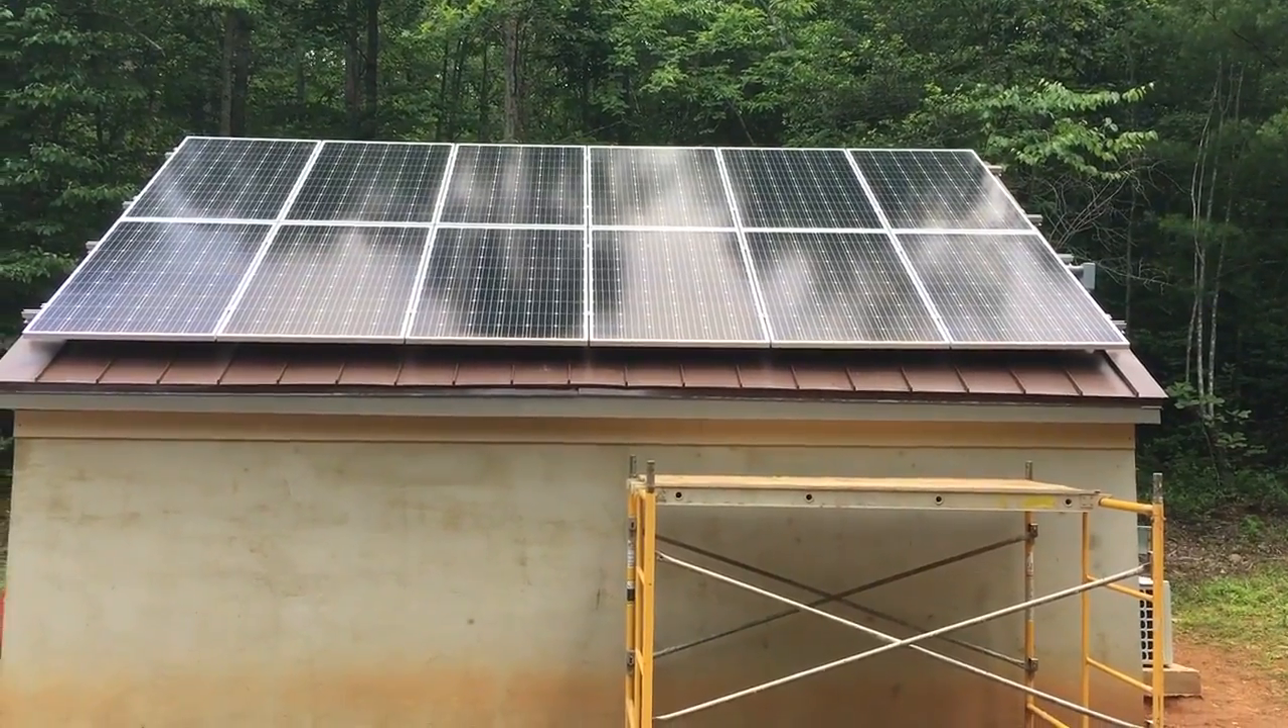So all 12 of the 295 panels are up.